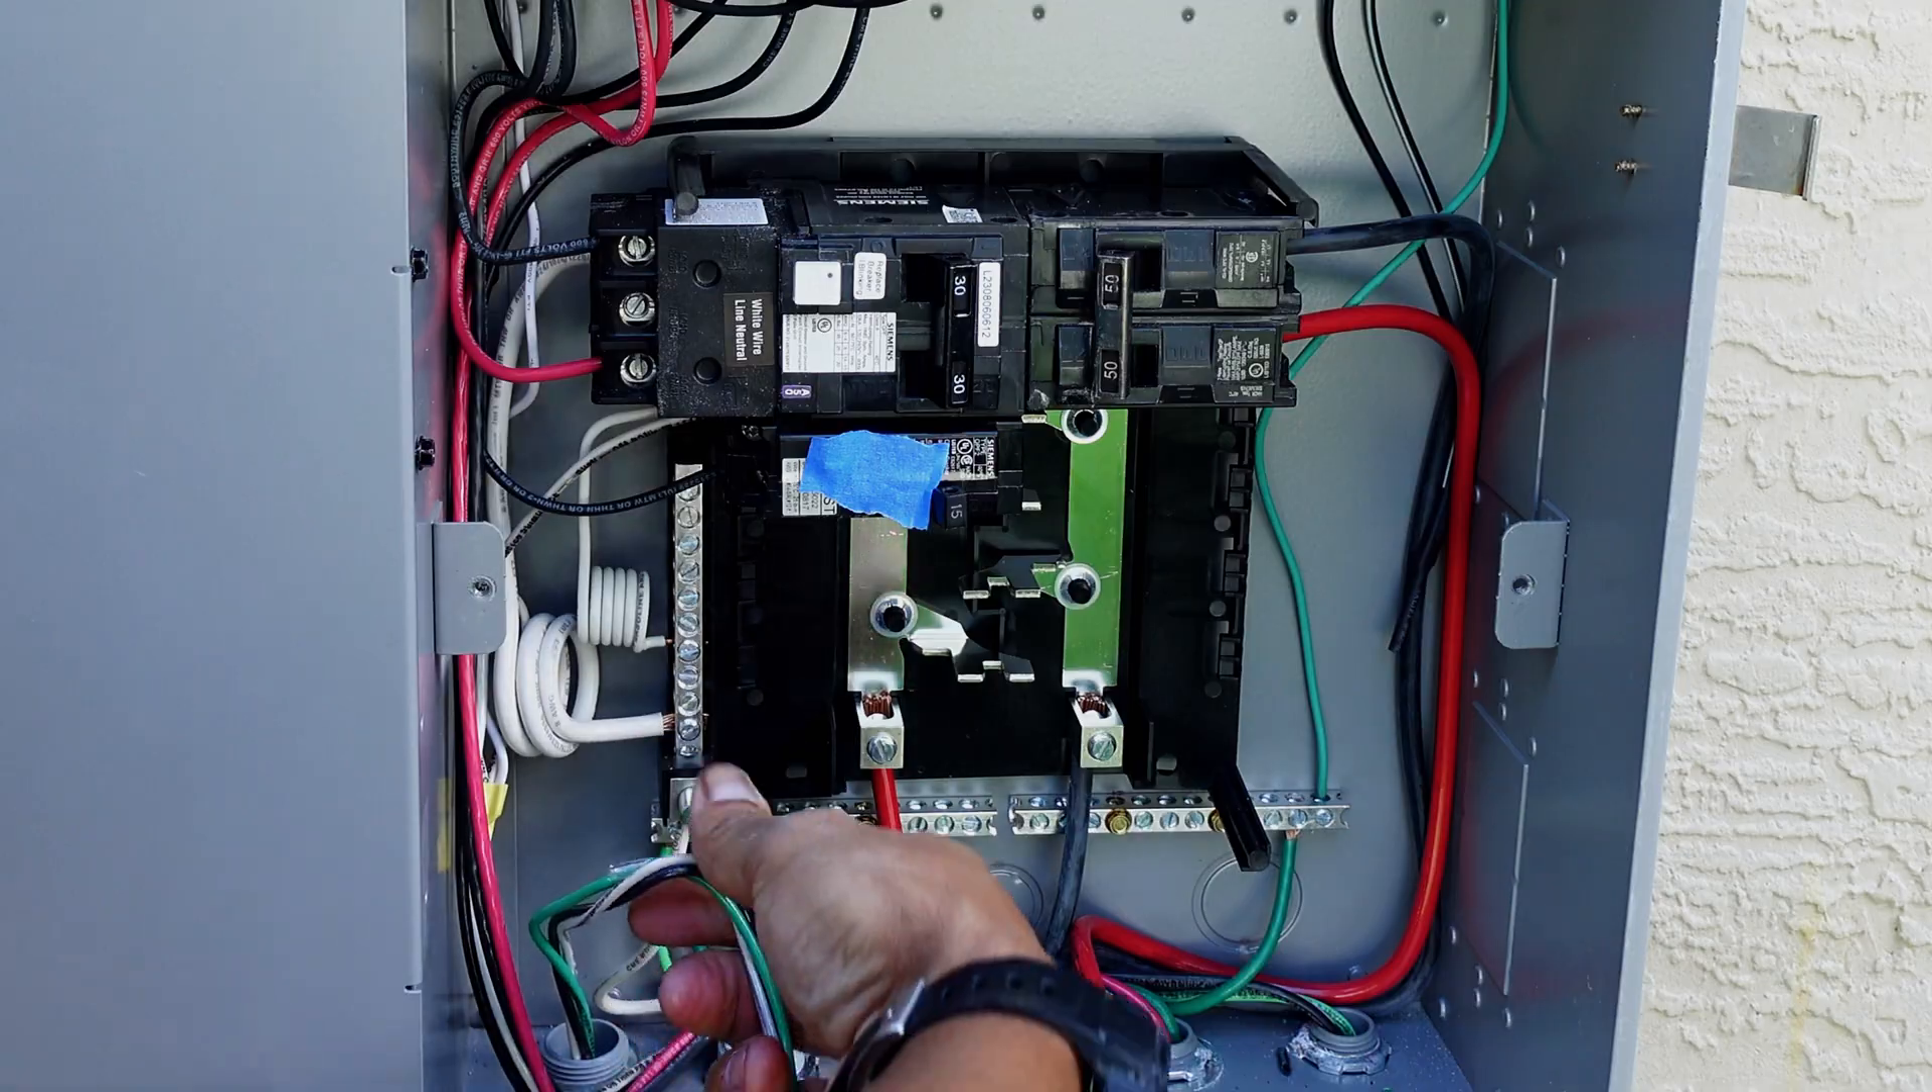As you can see here in my breaker box, the wires are already ran.